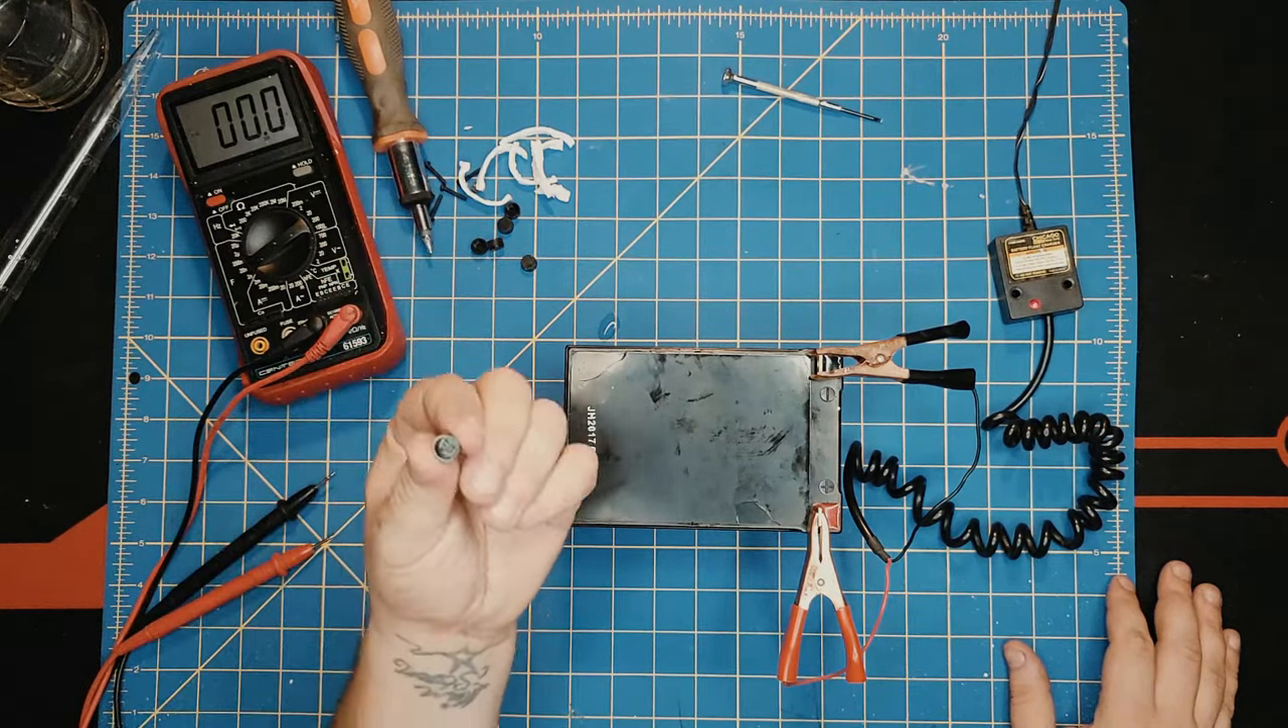And as you notice, I'm not putting the caps, the air caps, on yet.